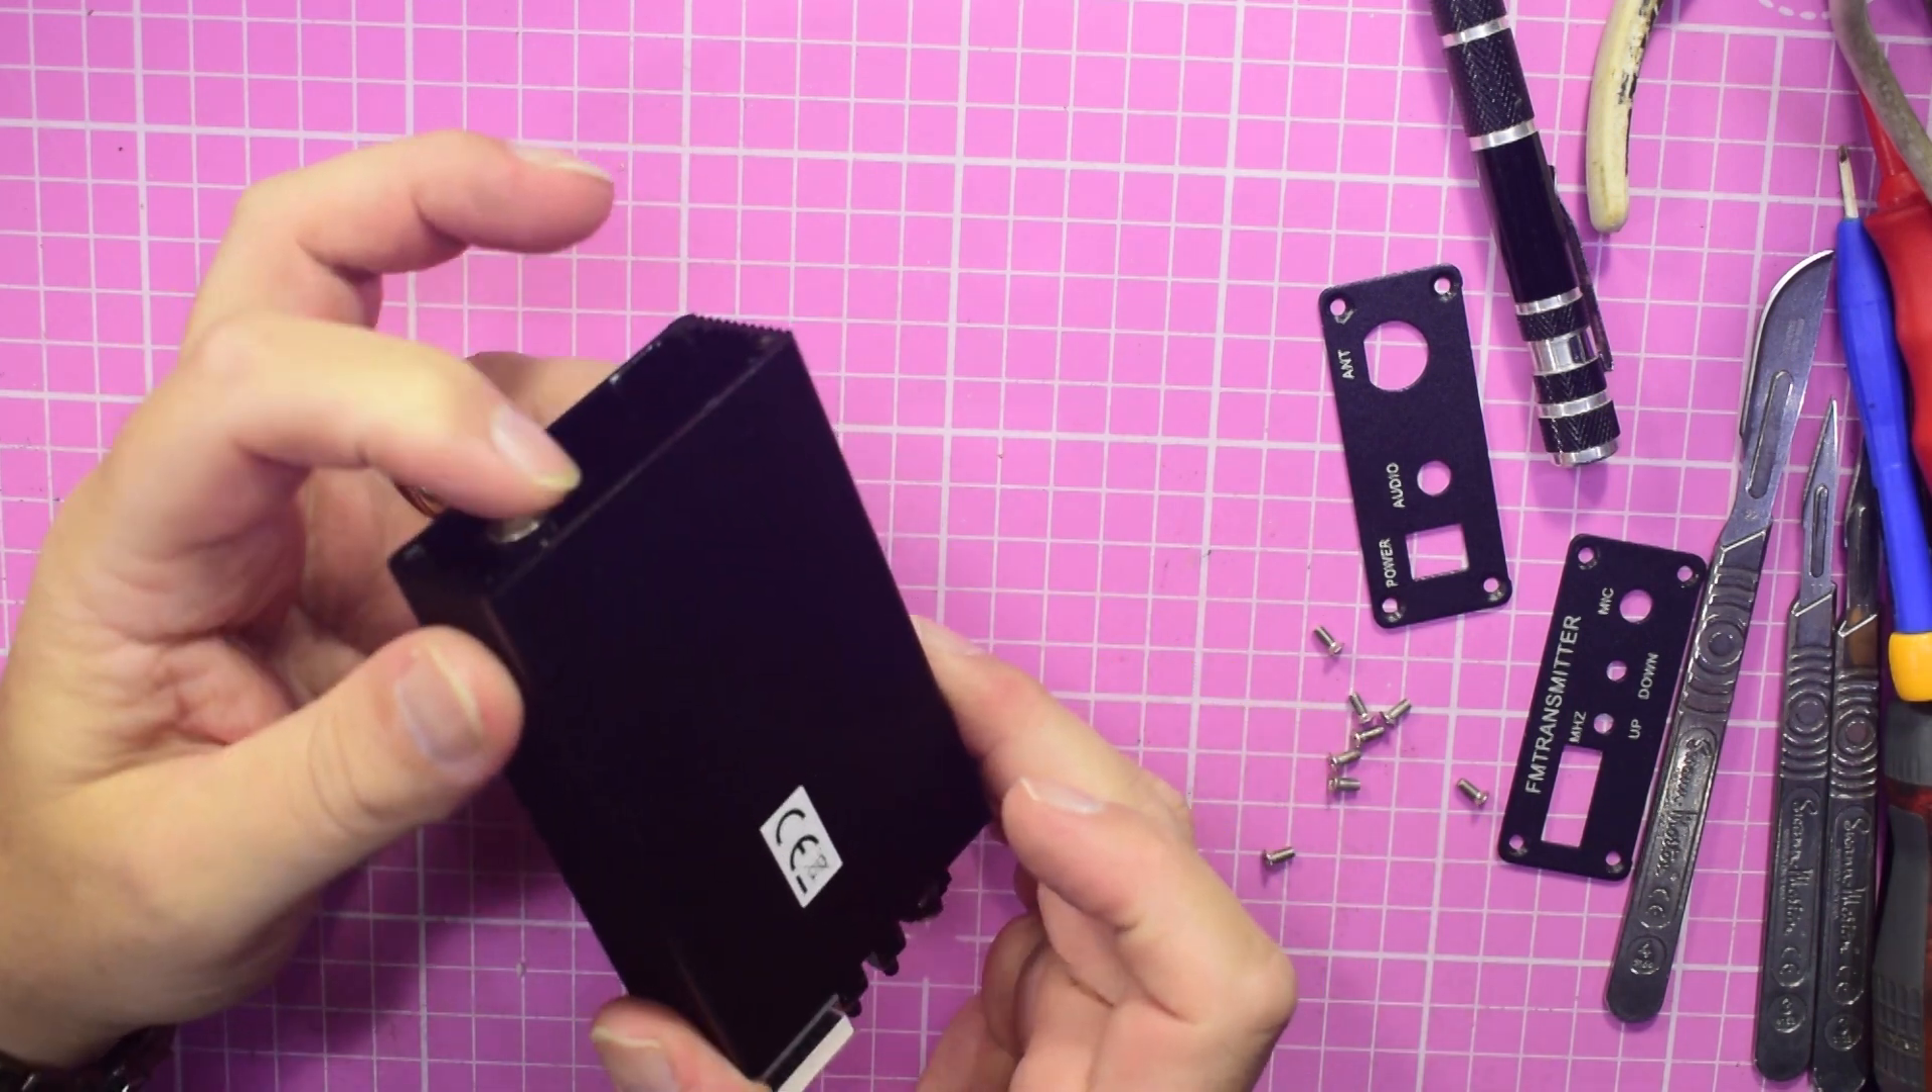Right I've taken the front and rear panels off and there's four screws one in each corner front and rear and it's a single circuit board that slides out of the extrusion.